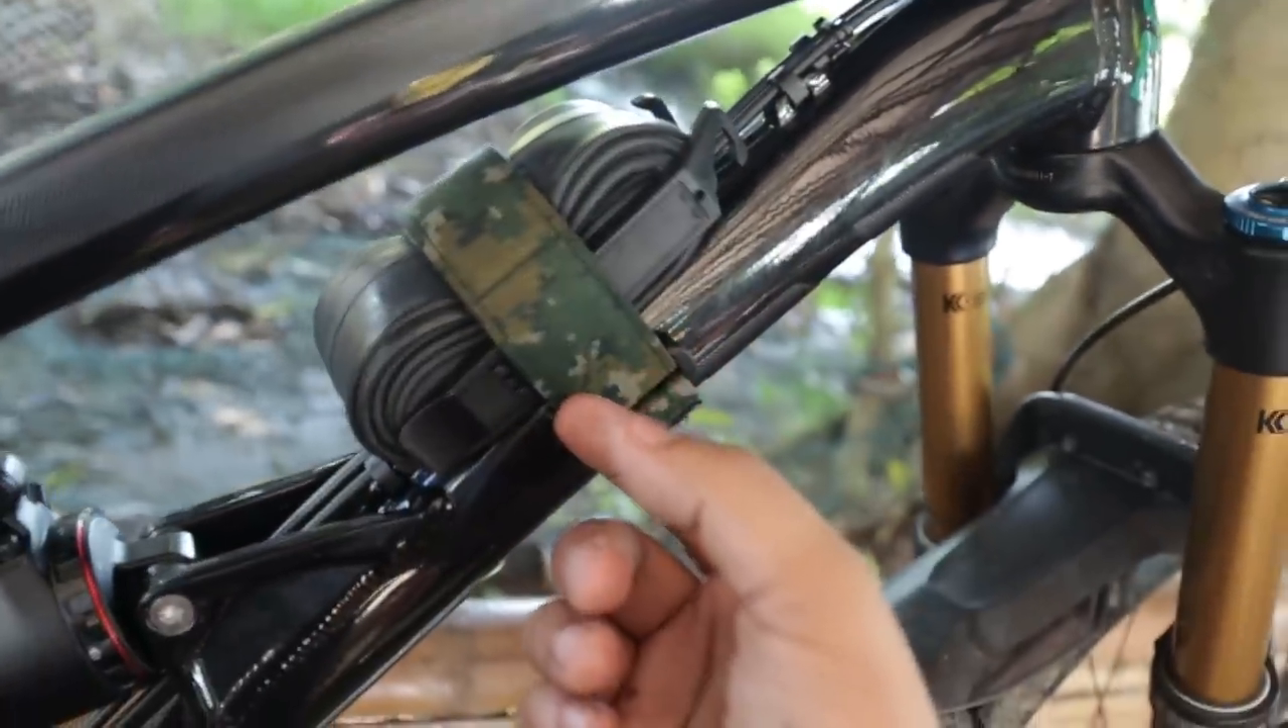Nilipat ko na din dito etong spare tube ko.